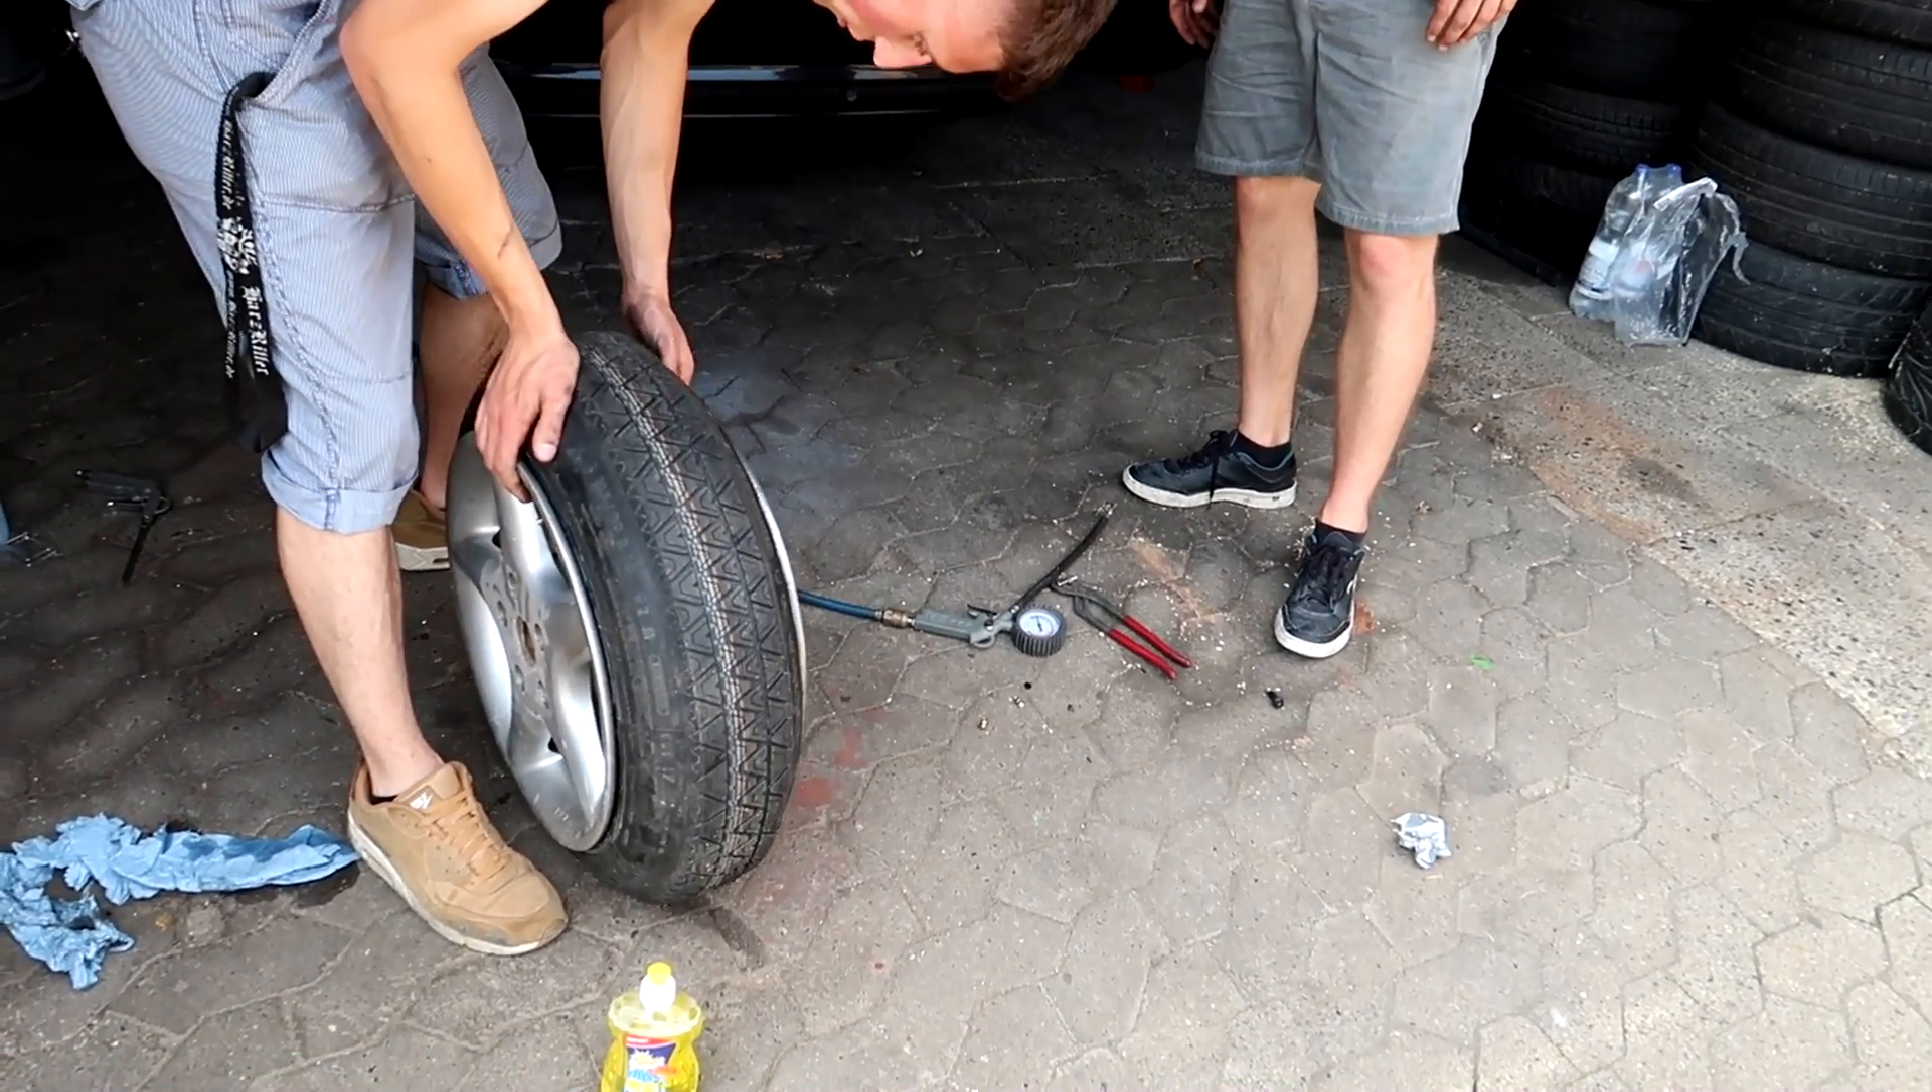Also, Freunde, der Reifen ist auf jeden Fall drauf.